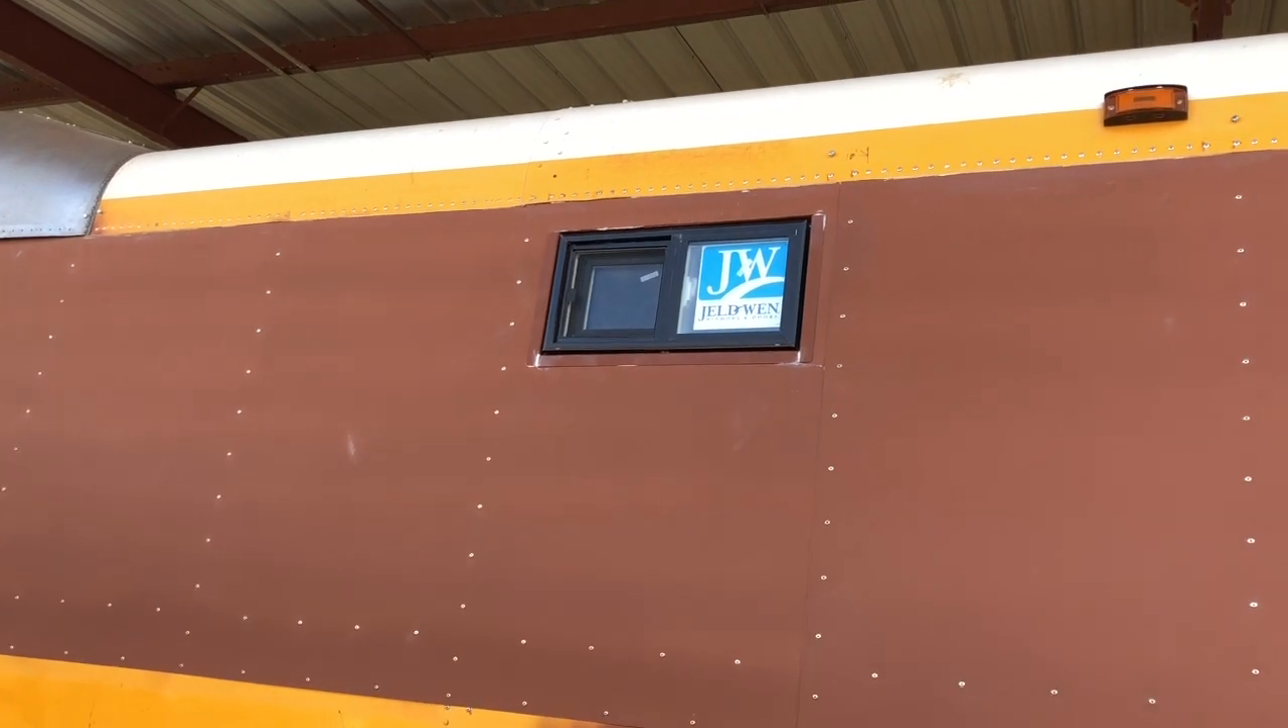So here's a test fit of our bathroom window after it's been all framed.